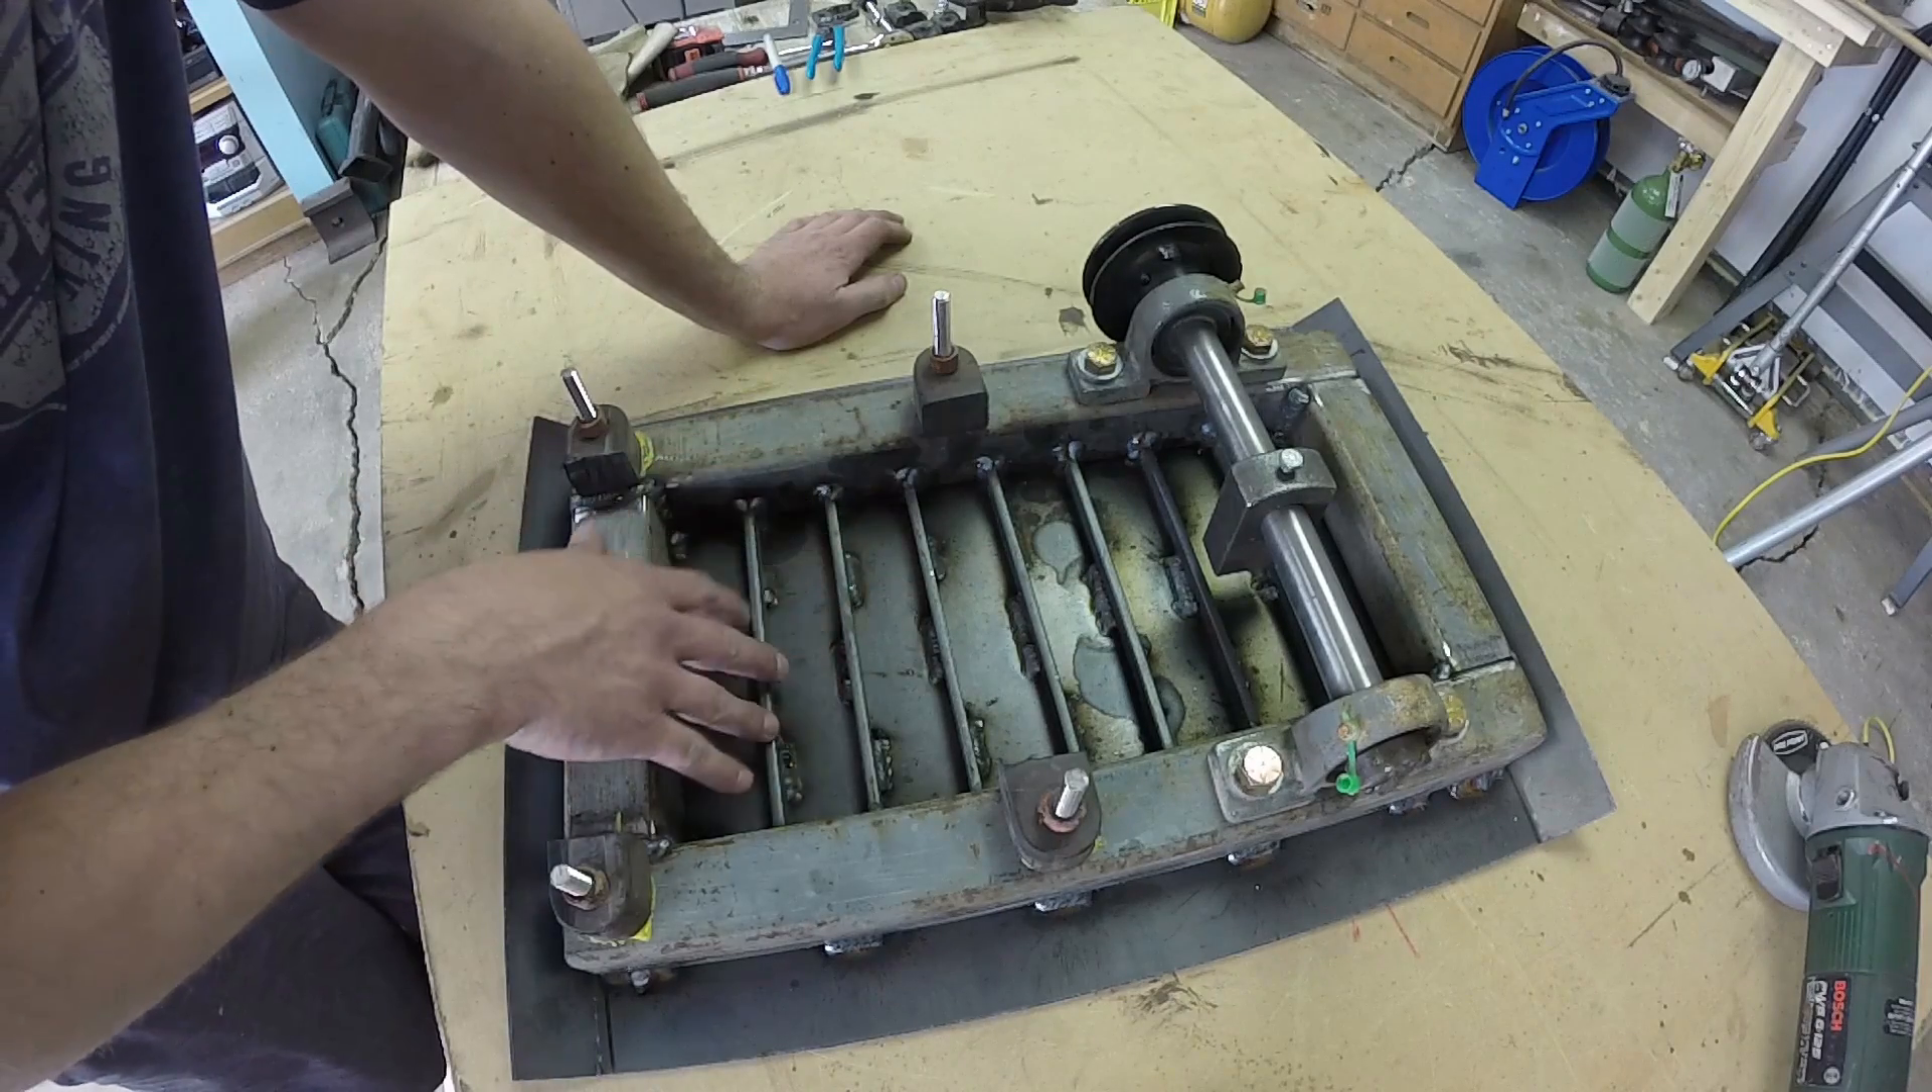You can see all the ribs welded in here now so that's supporting the plate across the middle.